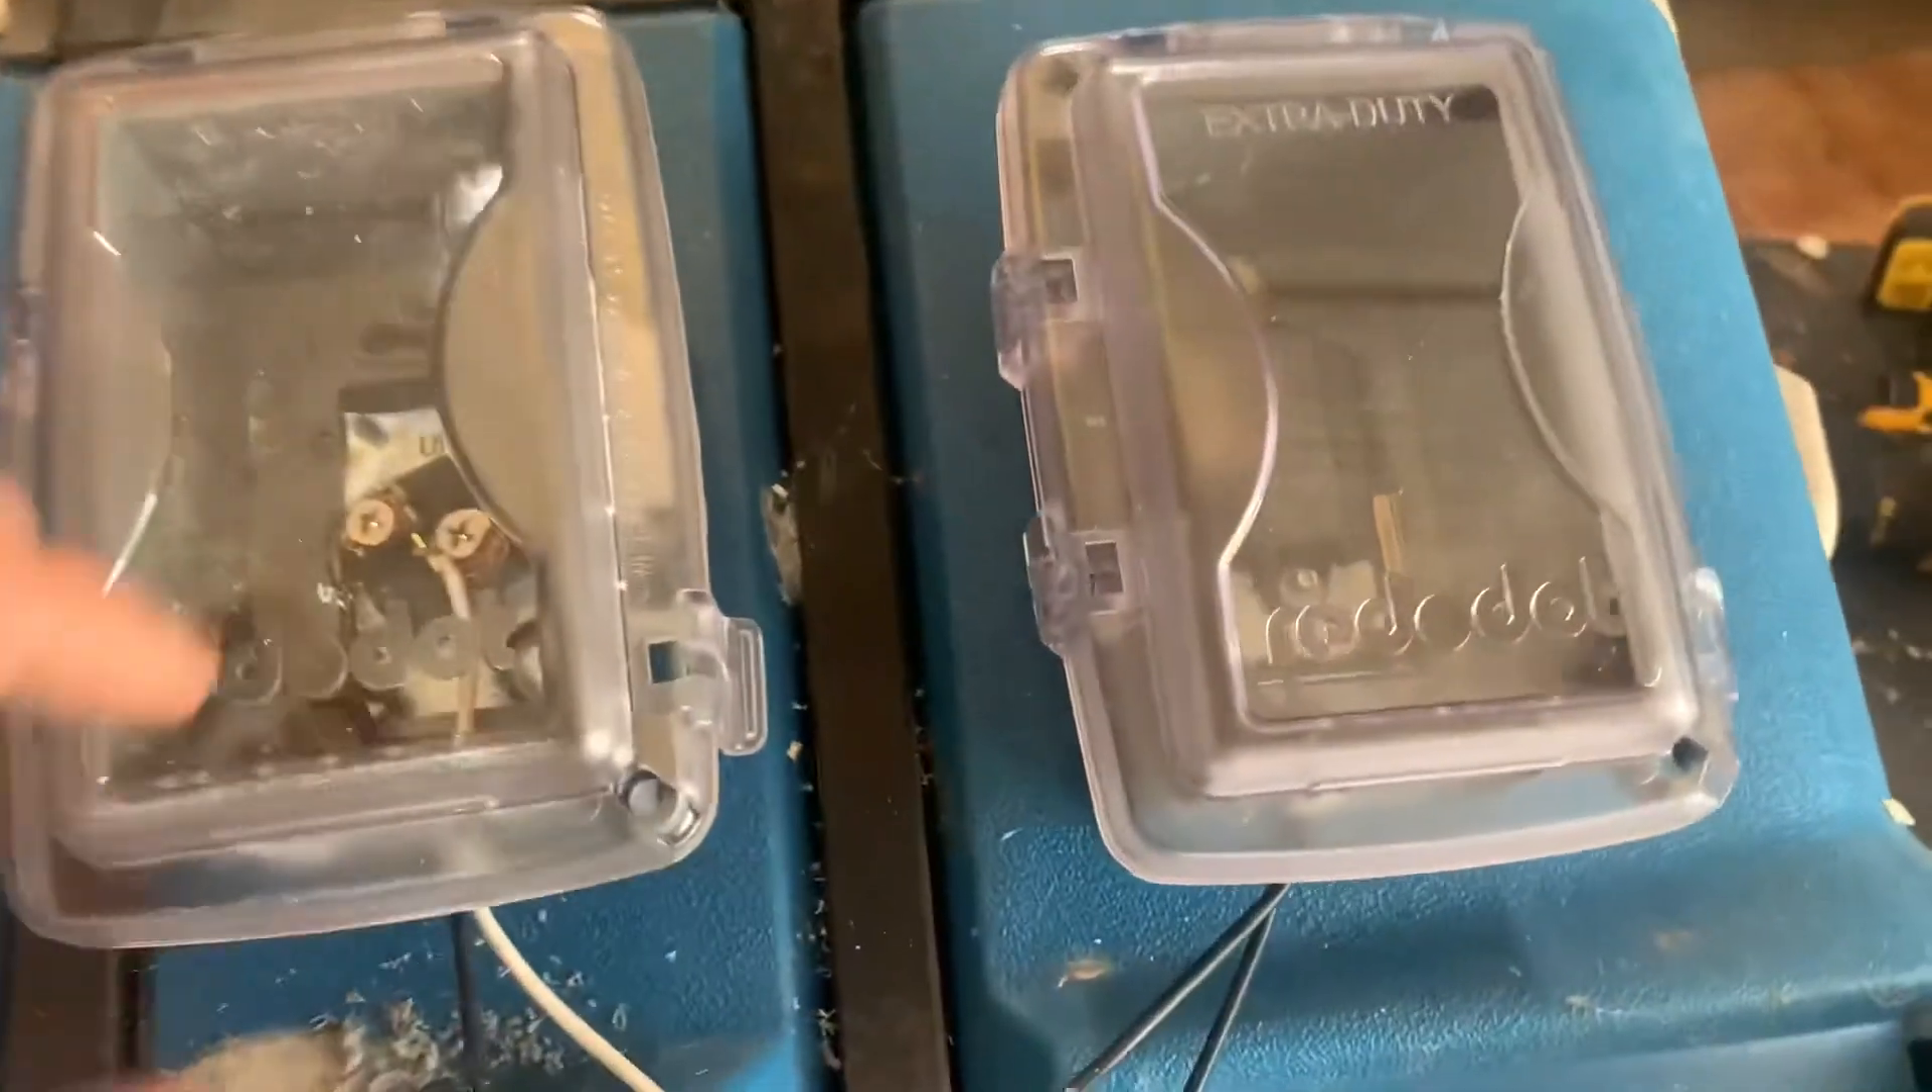You got the covers put on.